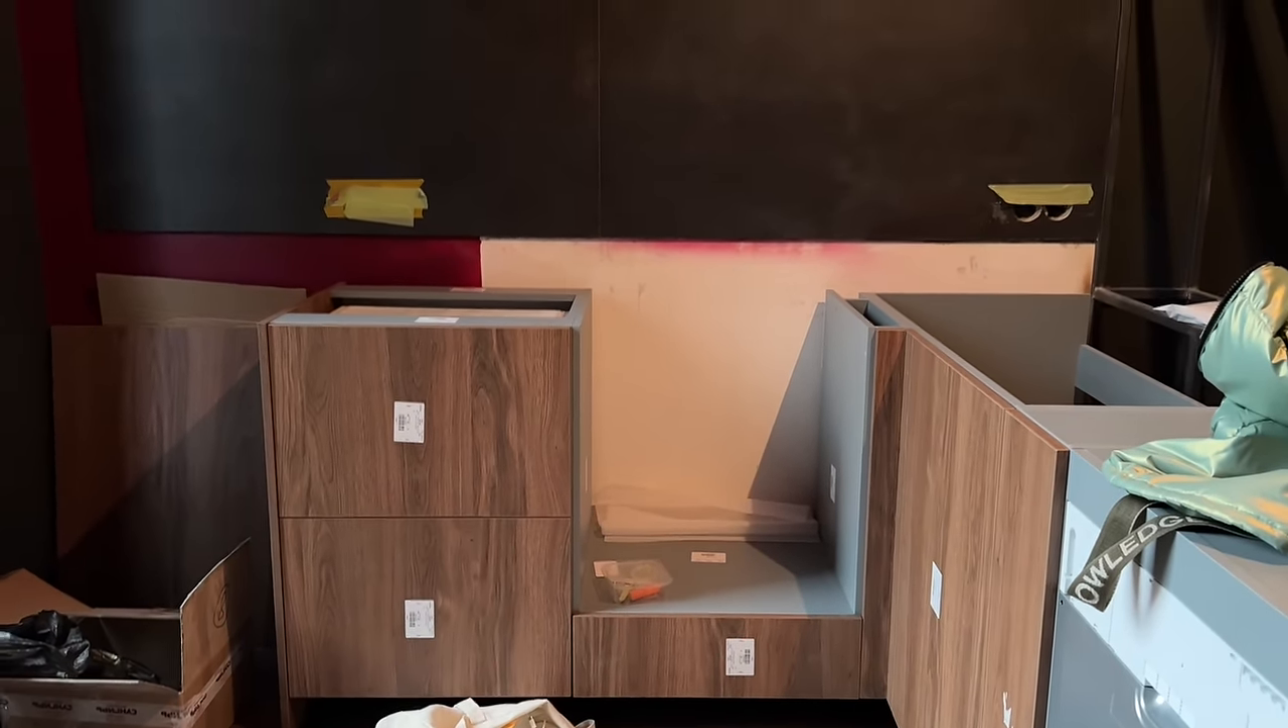Кухня кстати тоже встала но она еще не доделана.